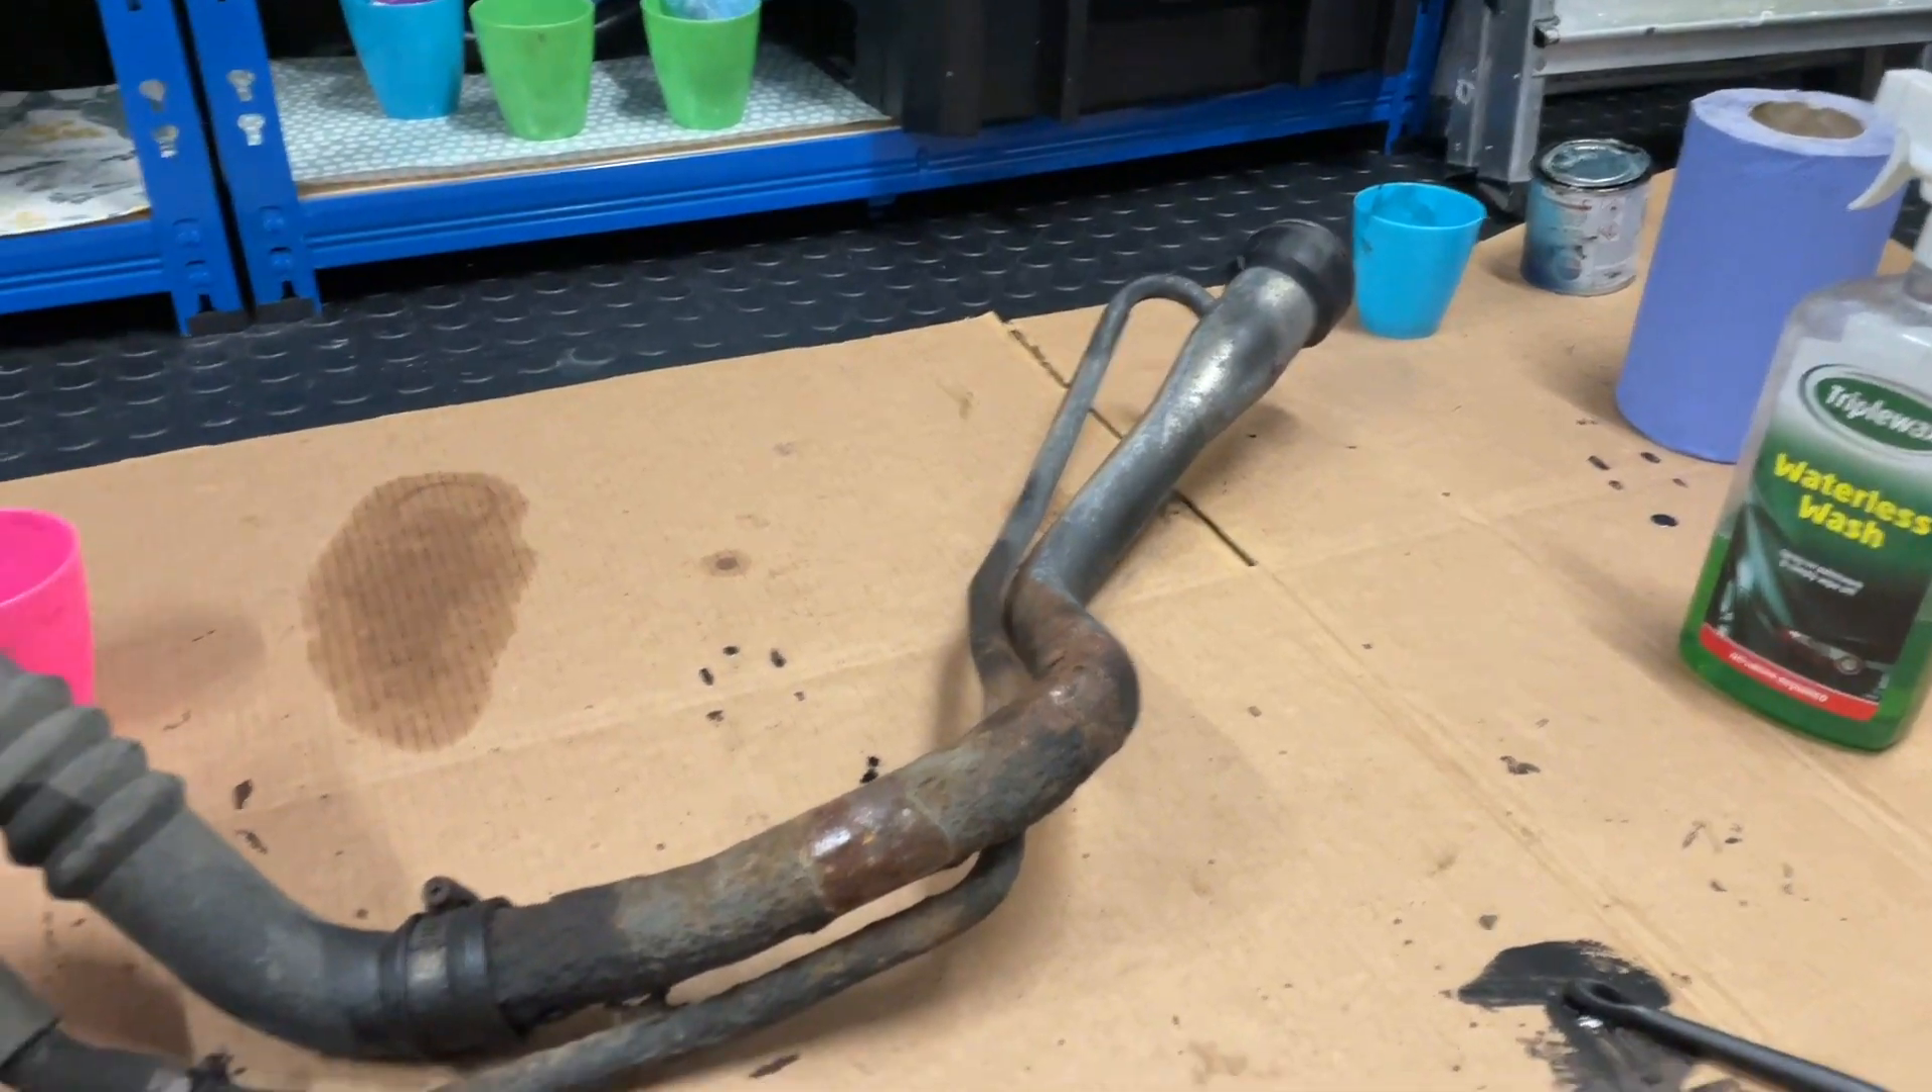I've taken out the old fuel filler neck.